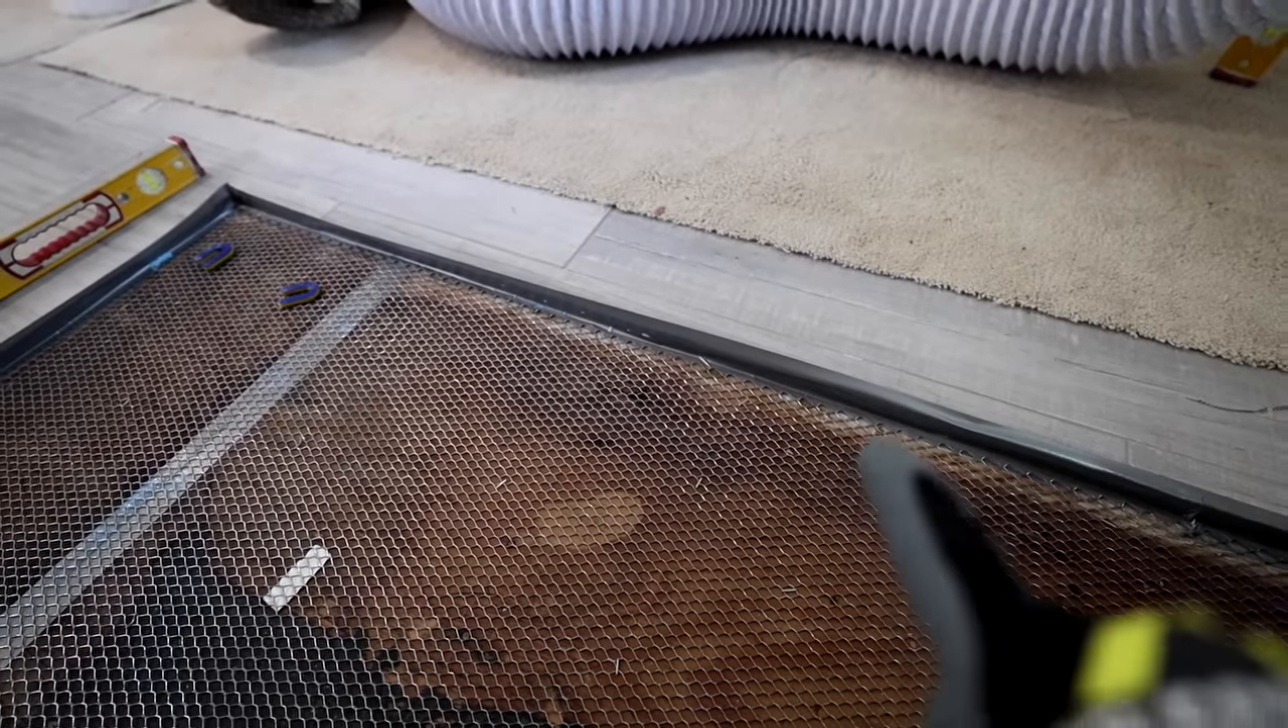You can see I got my lath down.